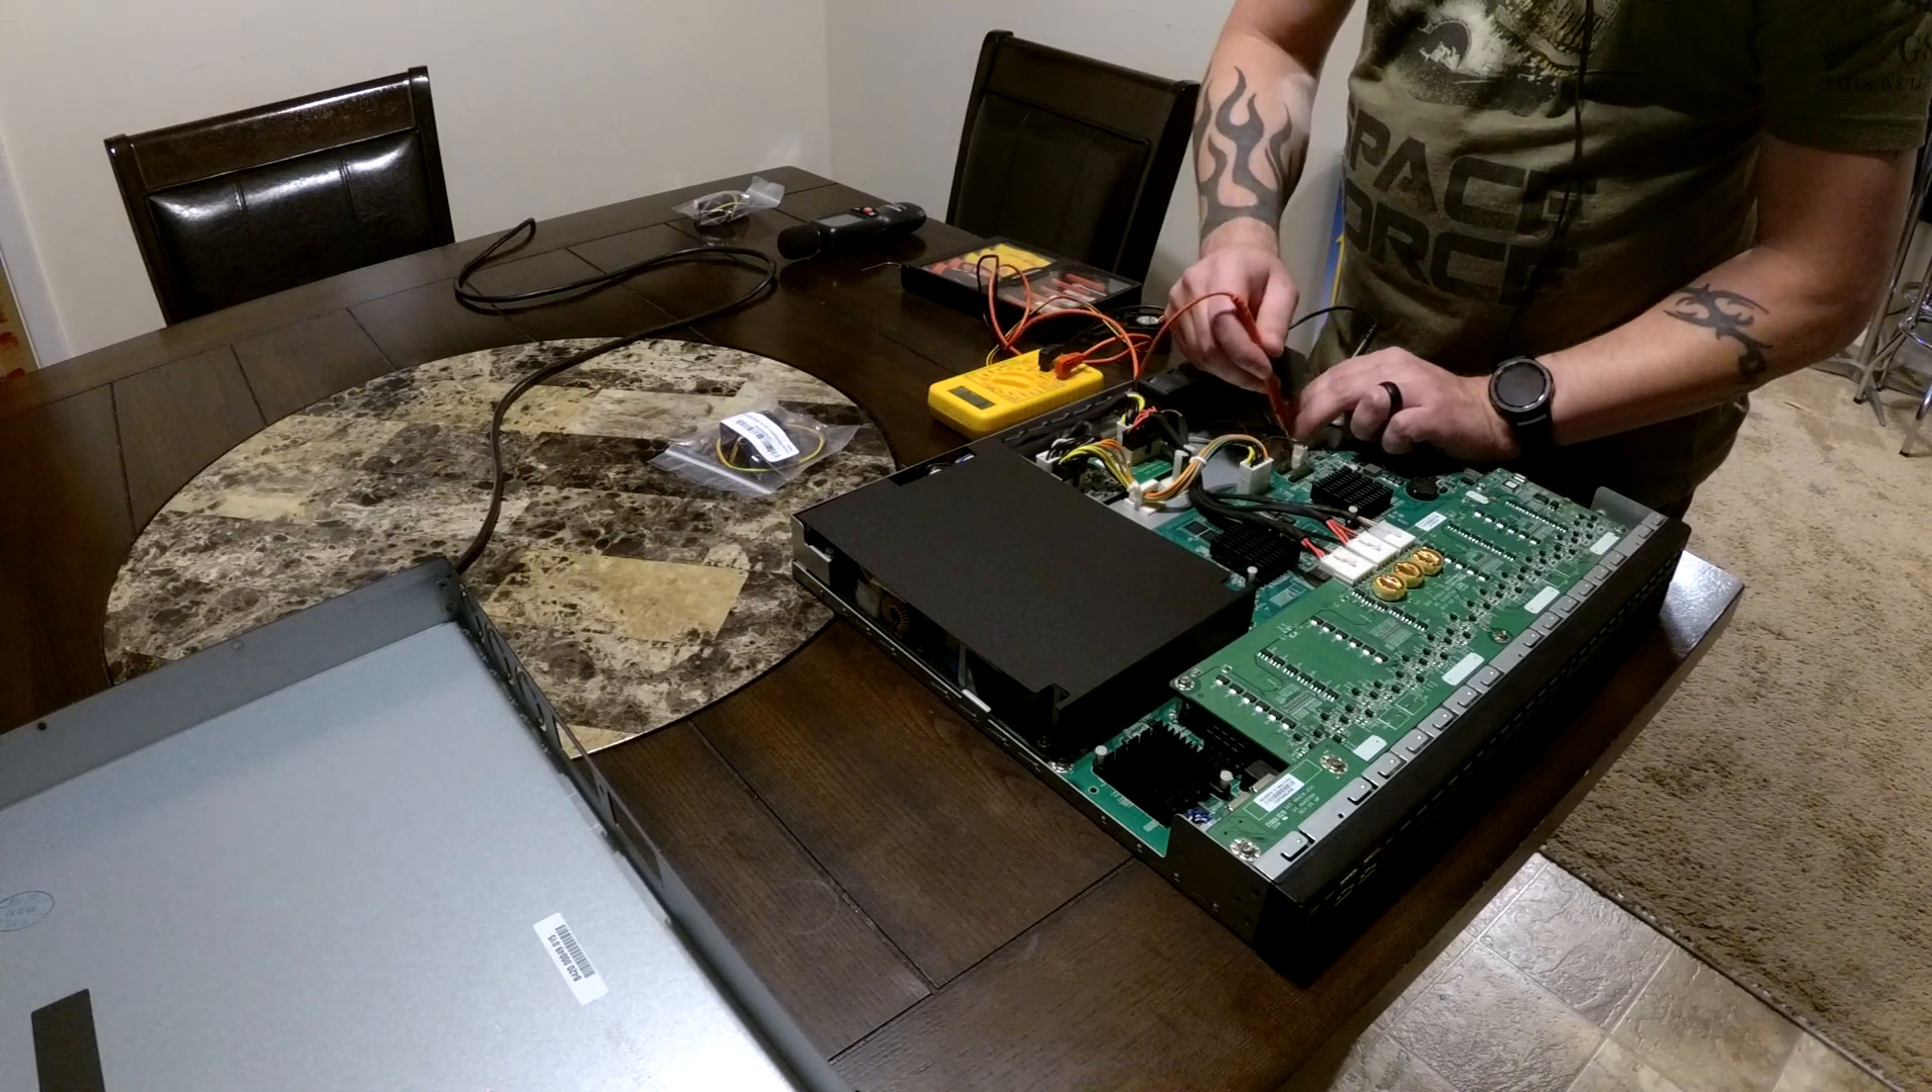I've already taken the top of the switch off.